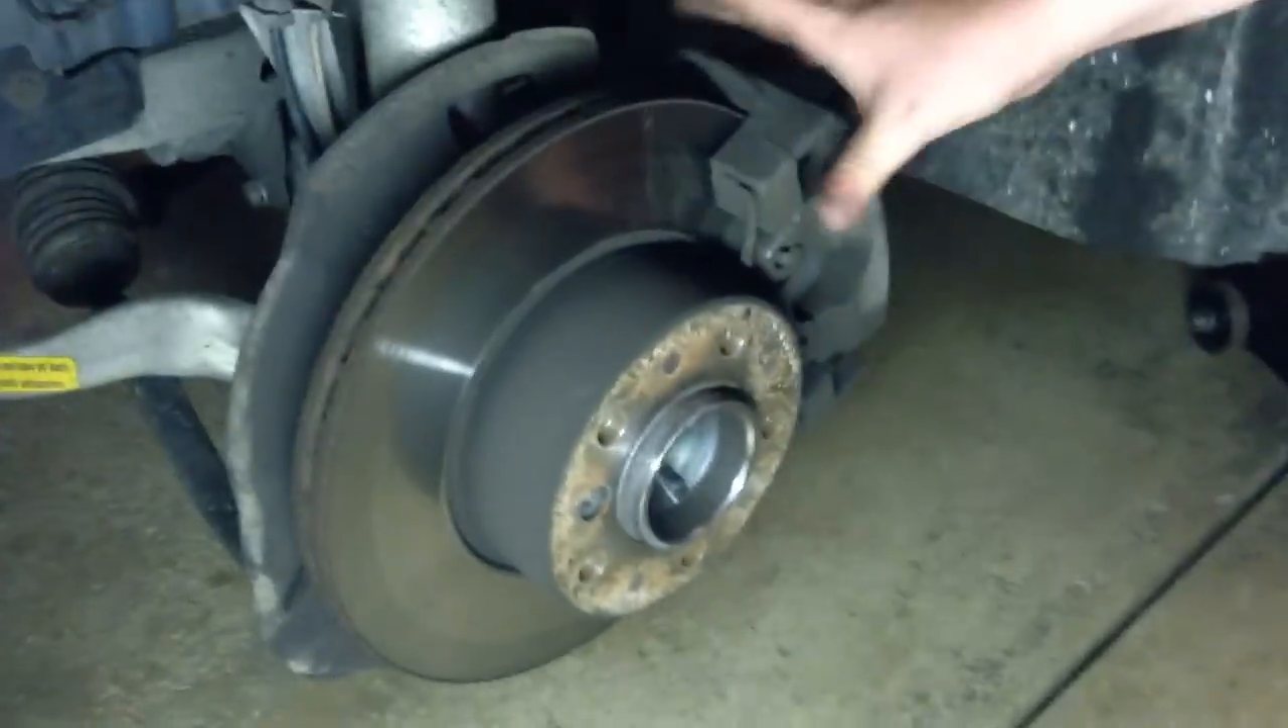Alright guys, so now that you have the wheel off and out of the way and everything, this is your whole brake assembly here.